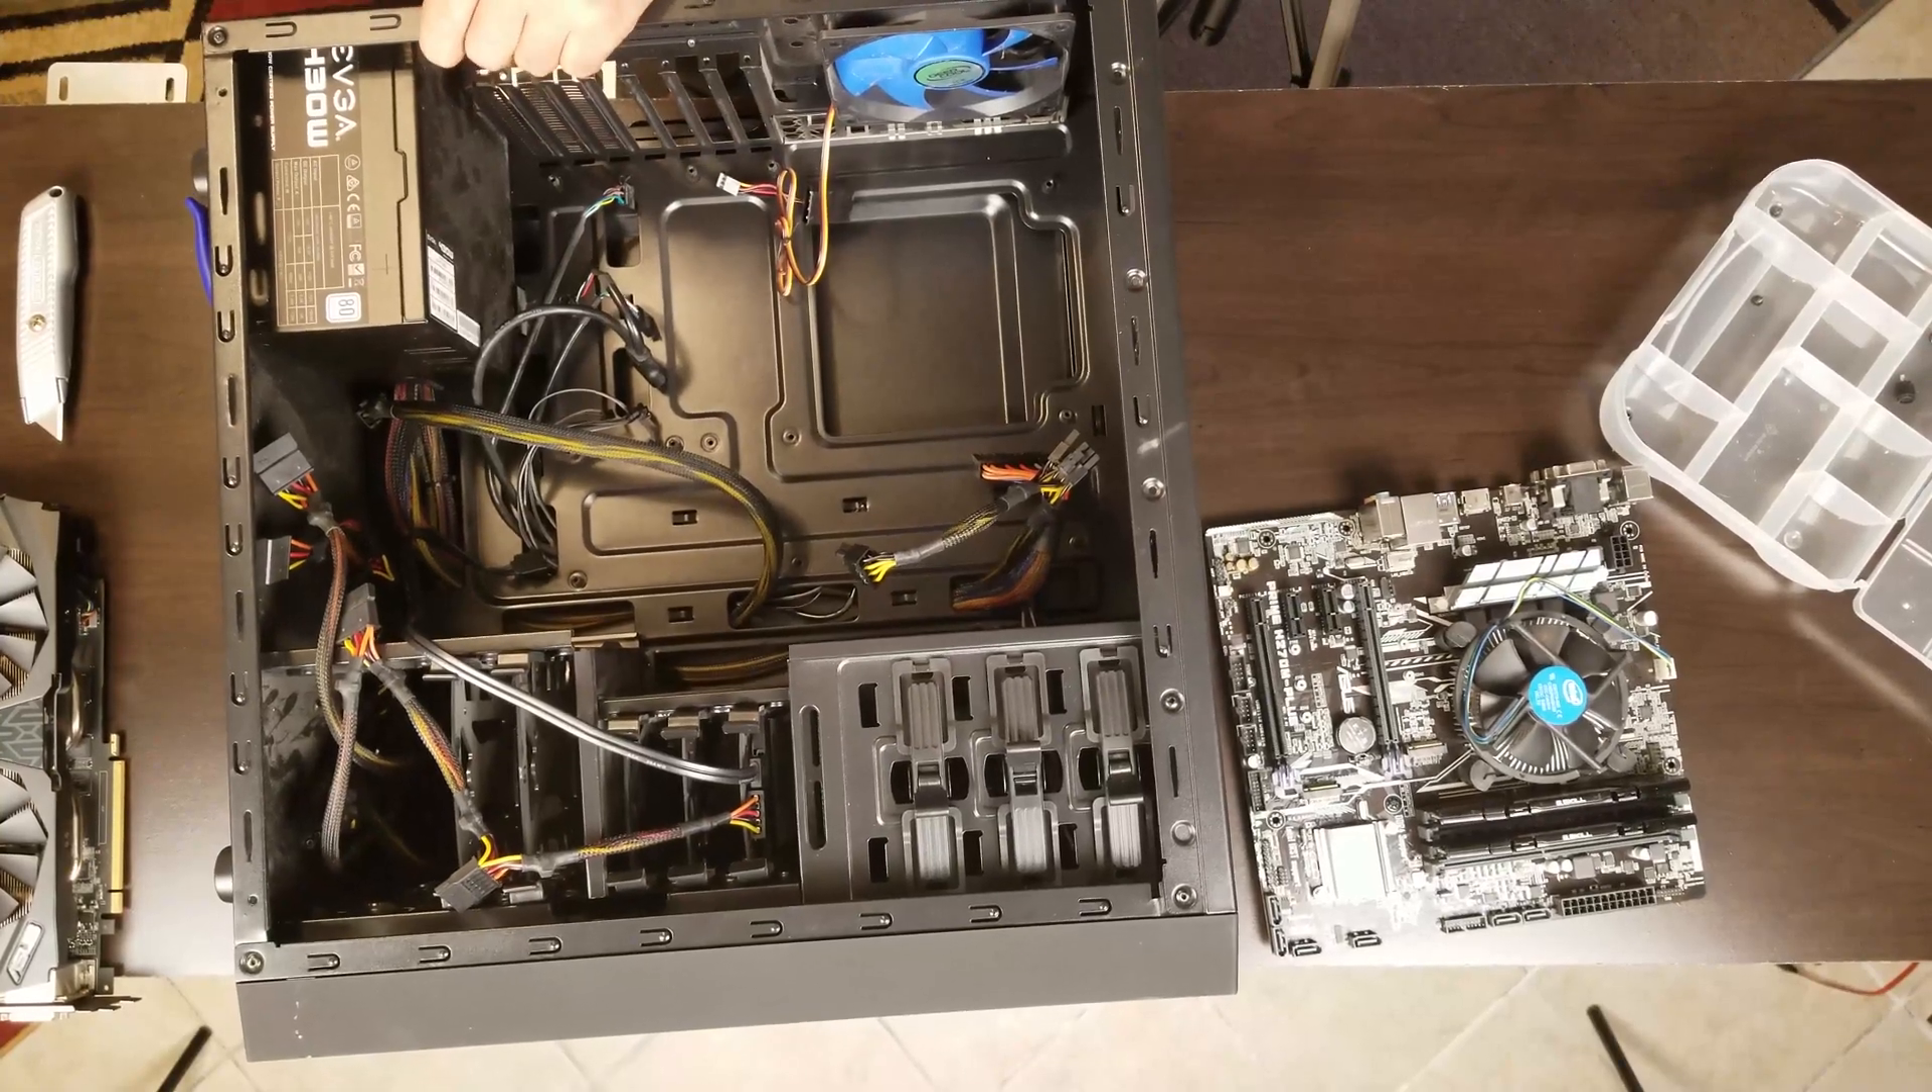So the motherboard is out and the casing is empty.